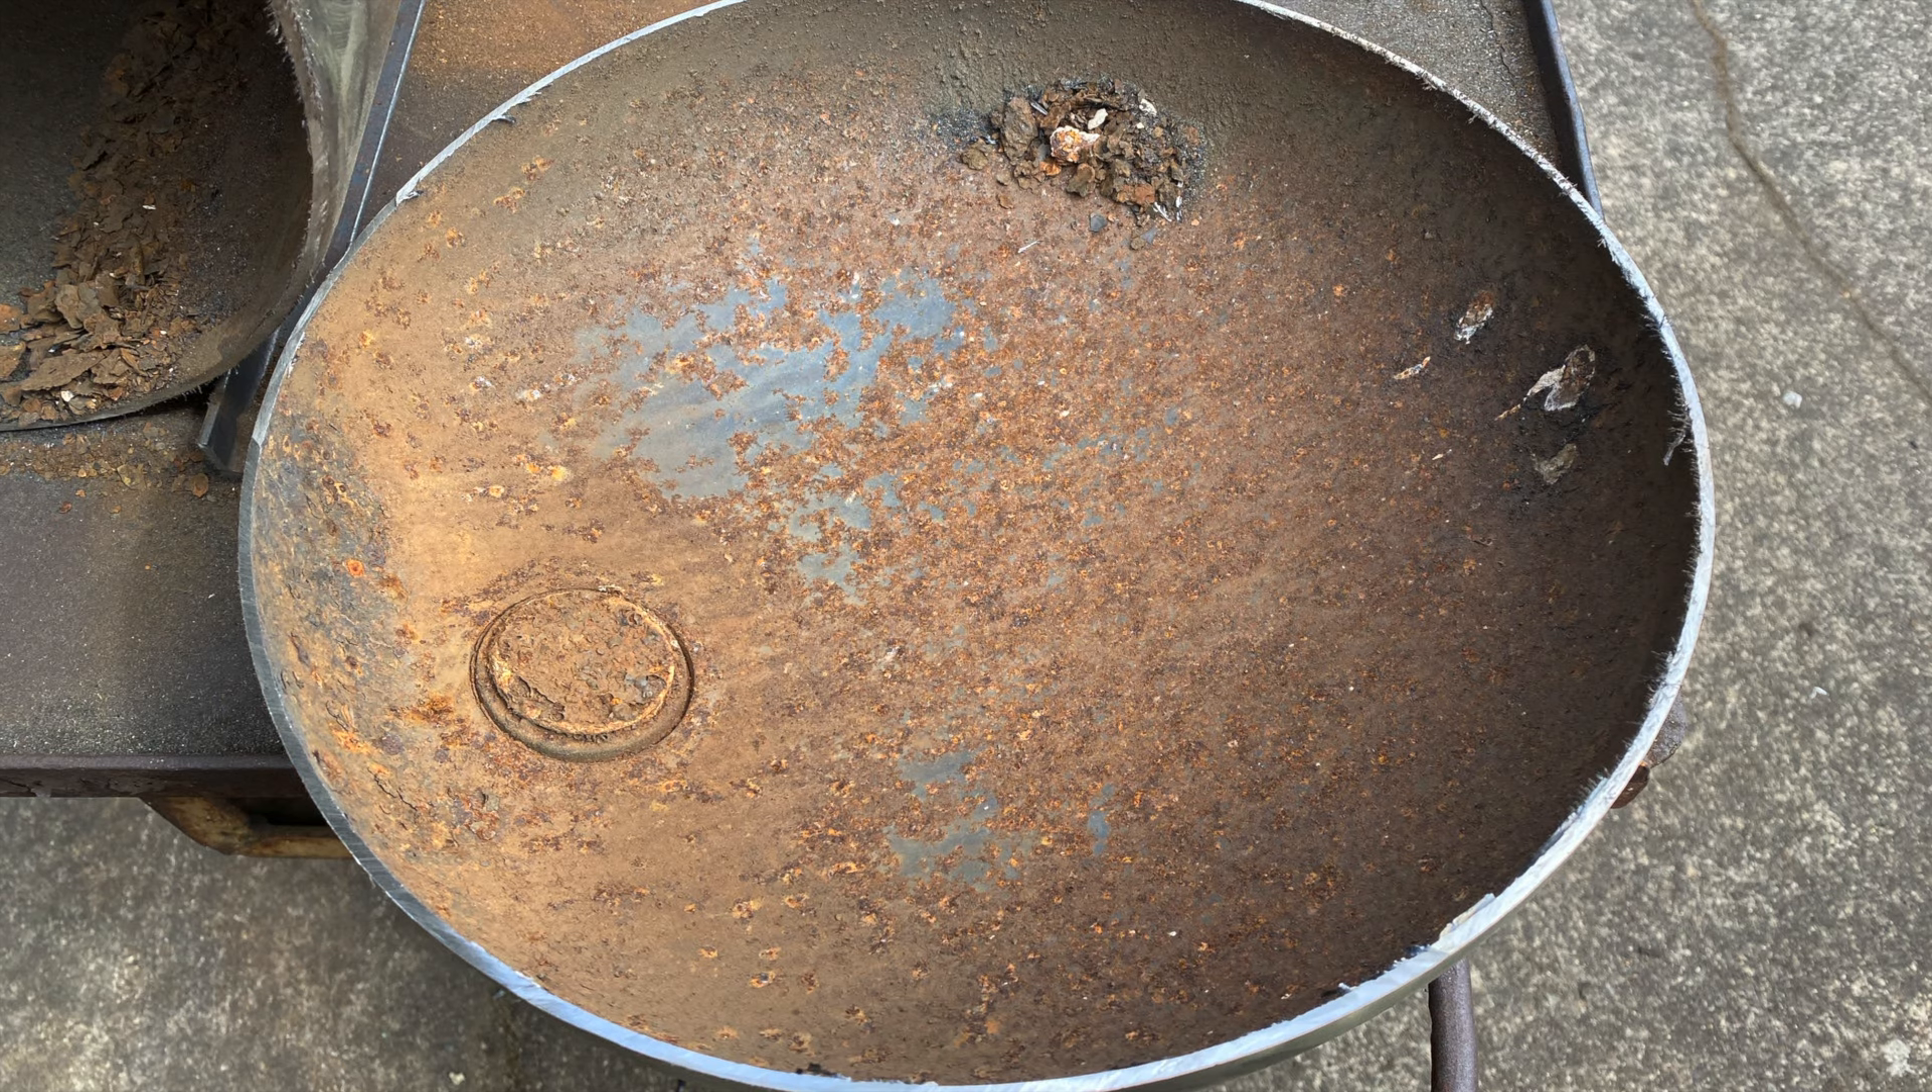Also, I took the plunge and removed the end of the tank.